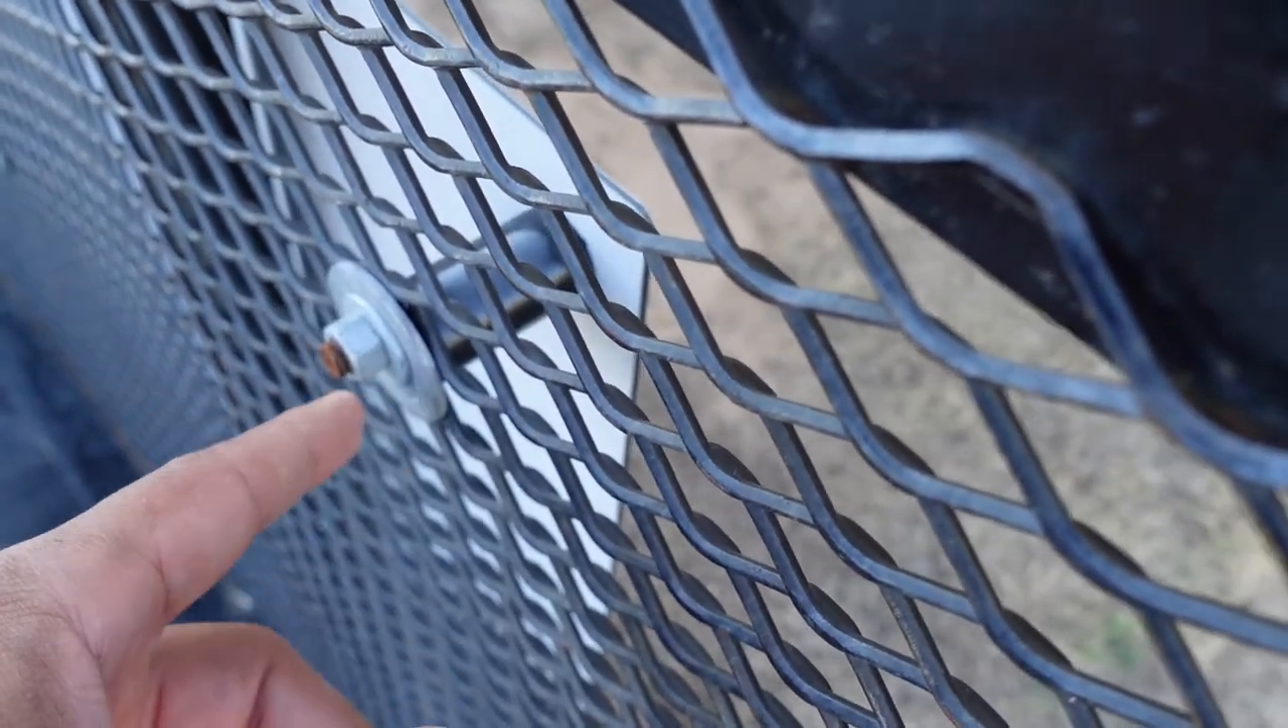And then on the back, I put basically my two washers and then my nut.